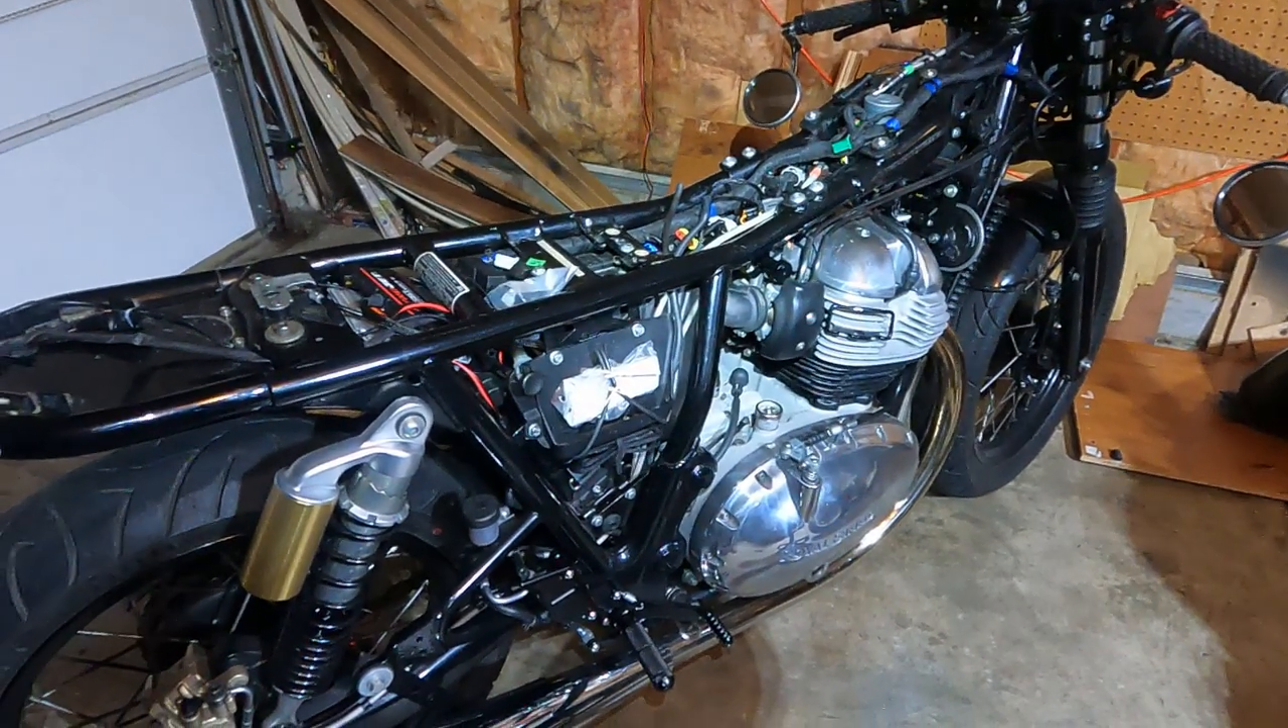All right guys, so I went ahead and I pulled off the side panels and I pulled off the gas tank.